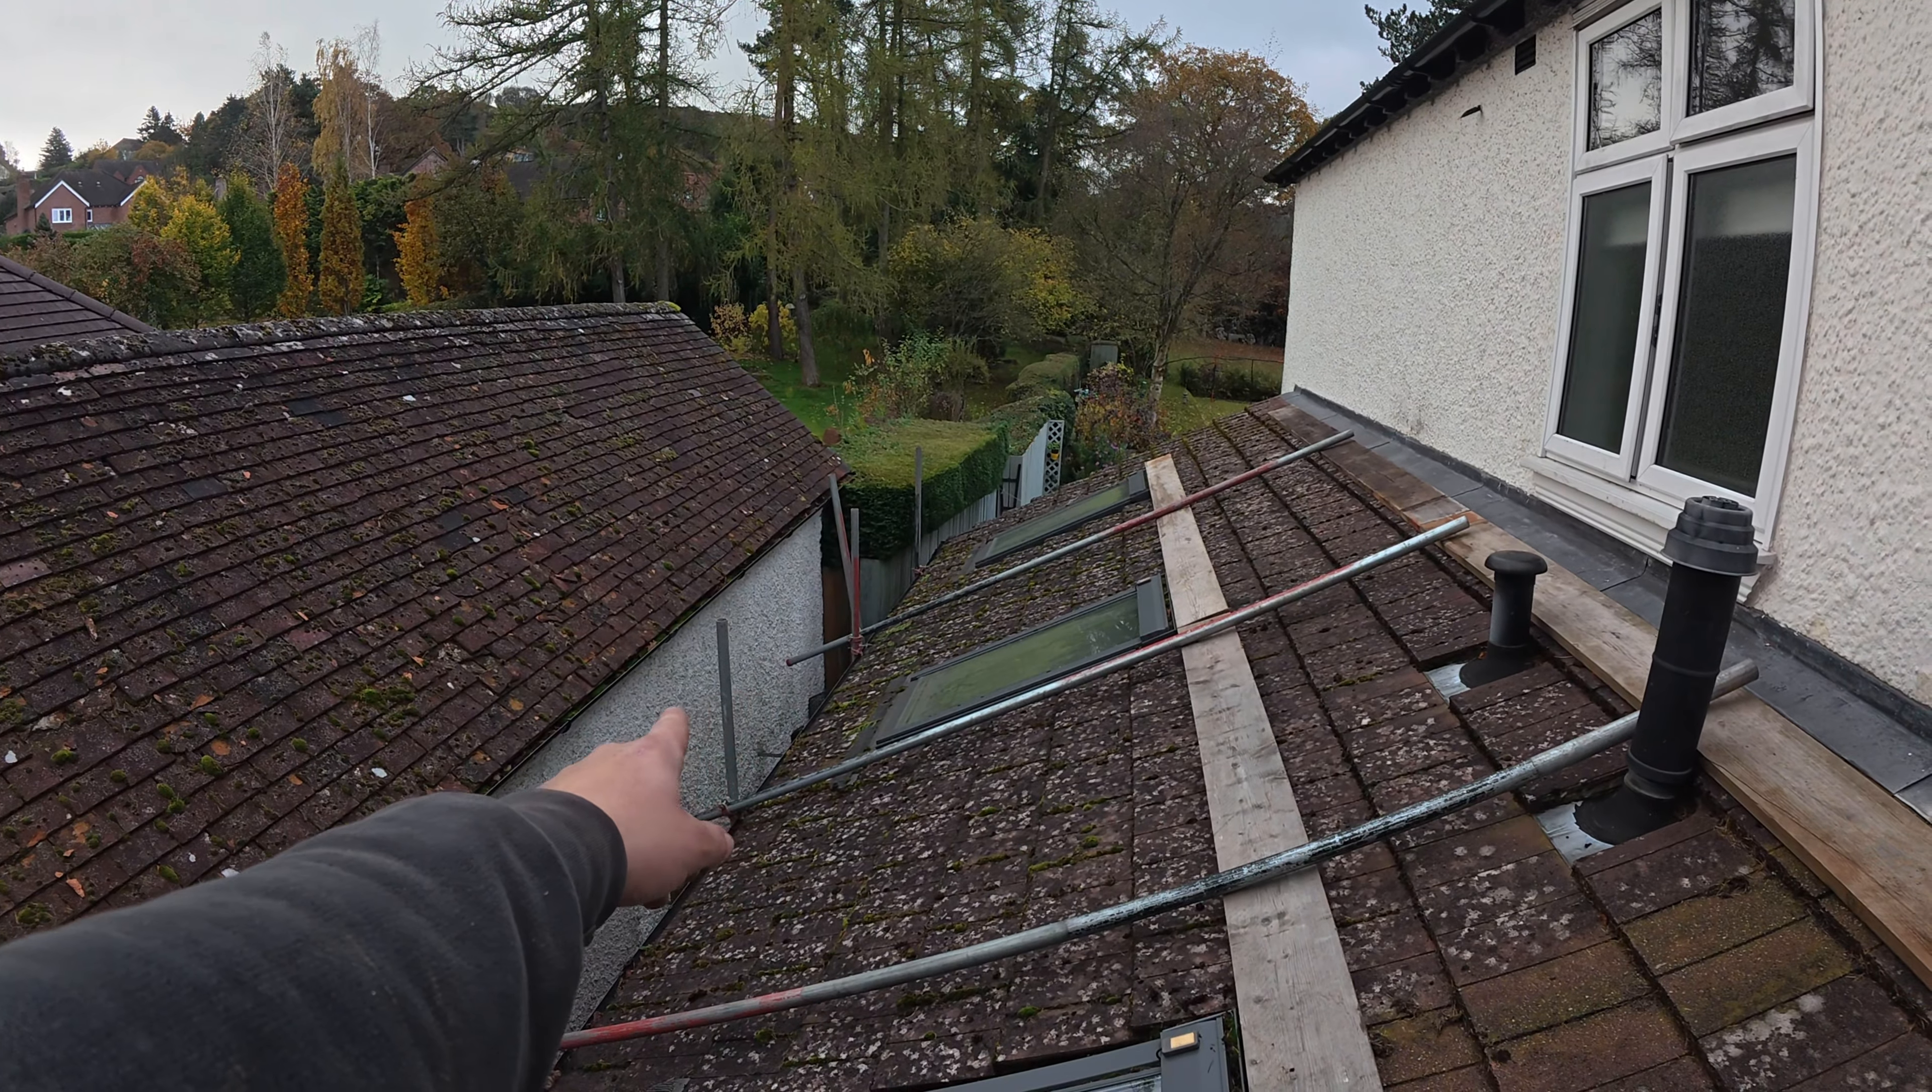We've got our boards on we've got our tubes running down that will obviously have to hit the wall each one of them.